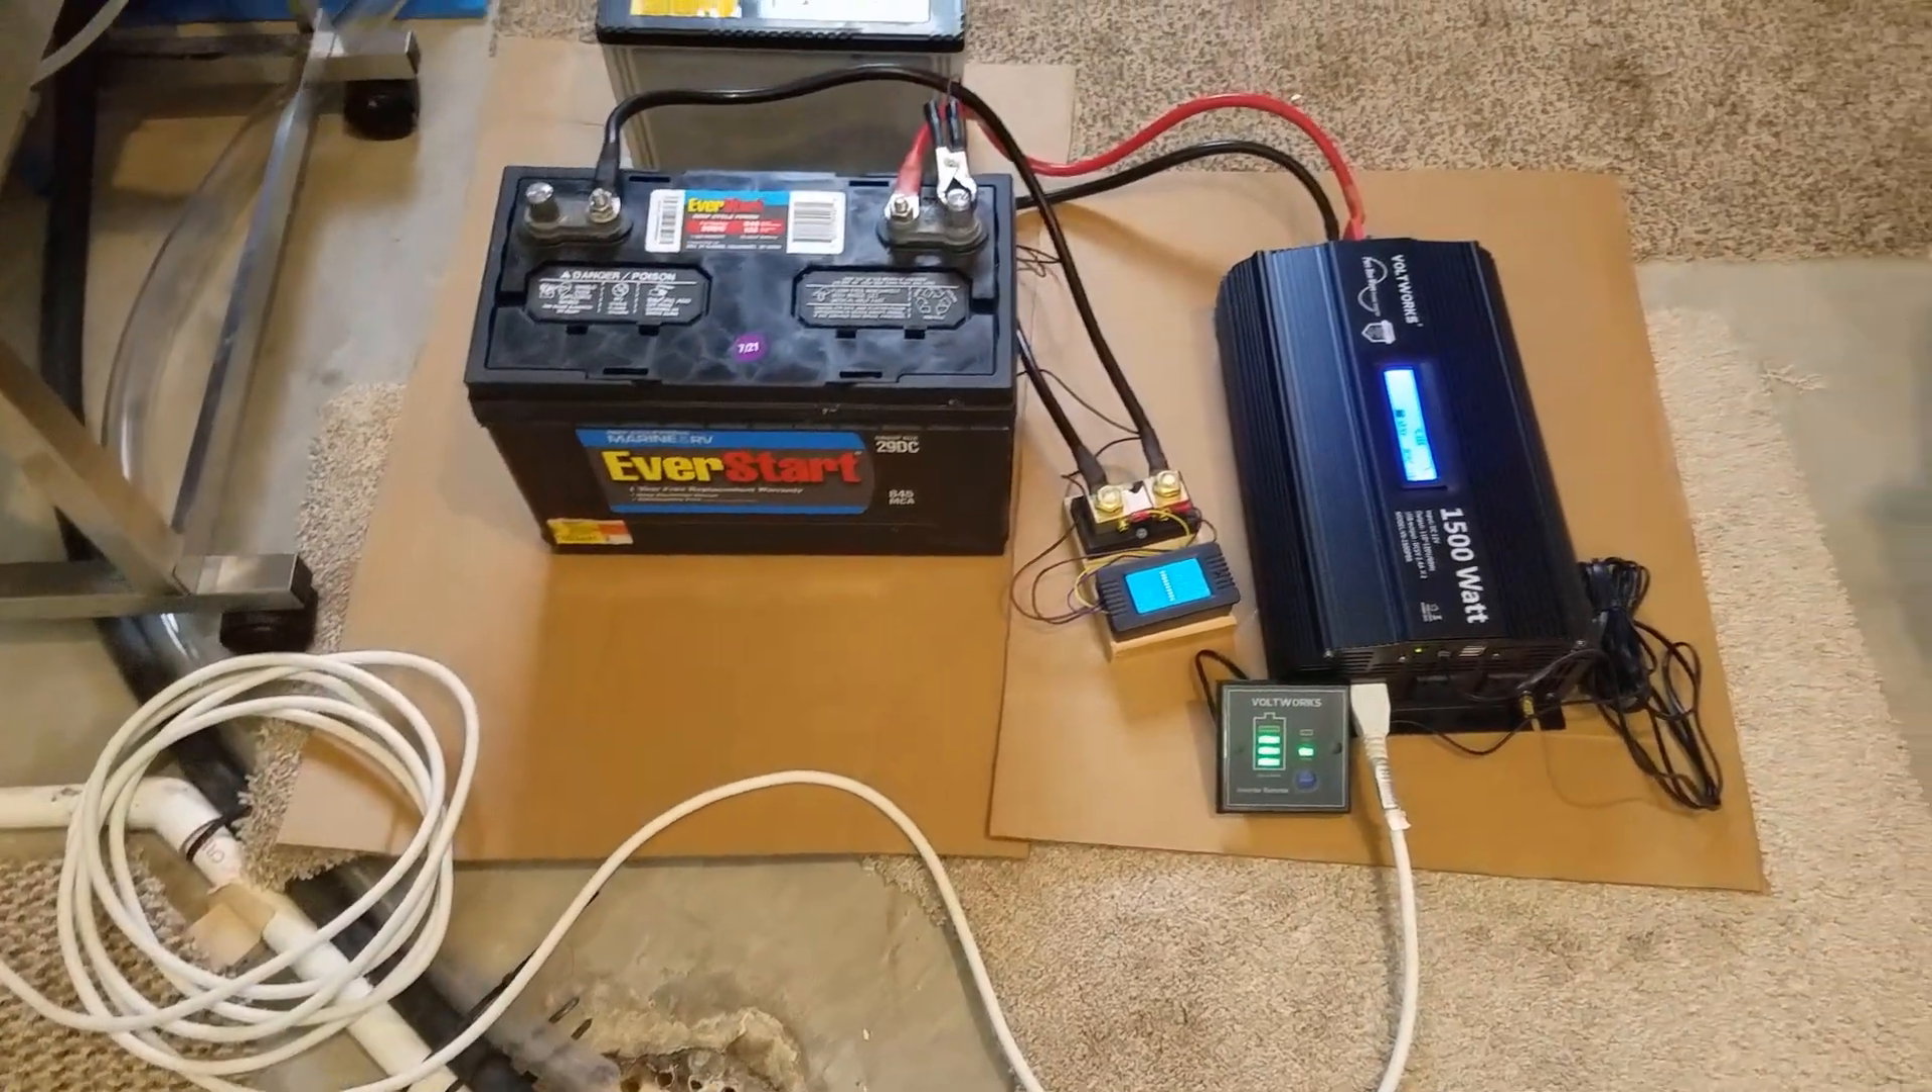Here we got a battery connected to an inverter to provide power to the furnace.